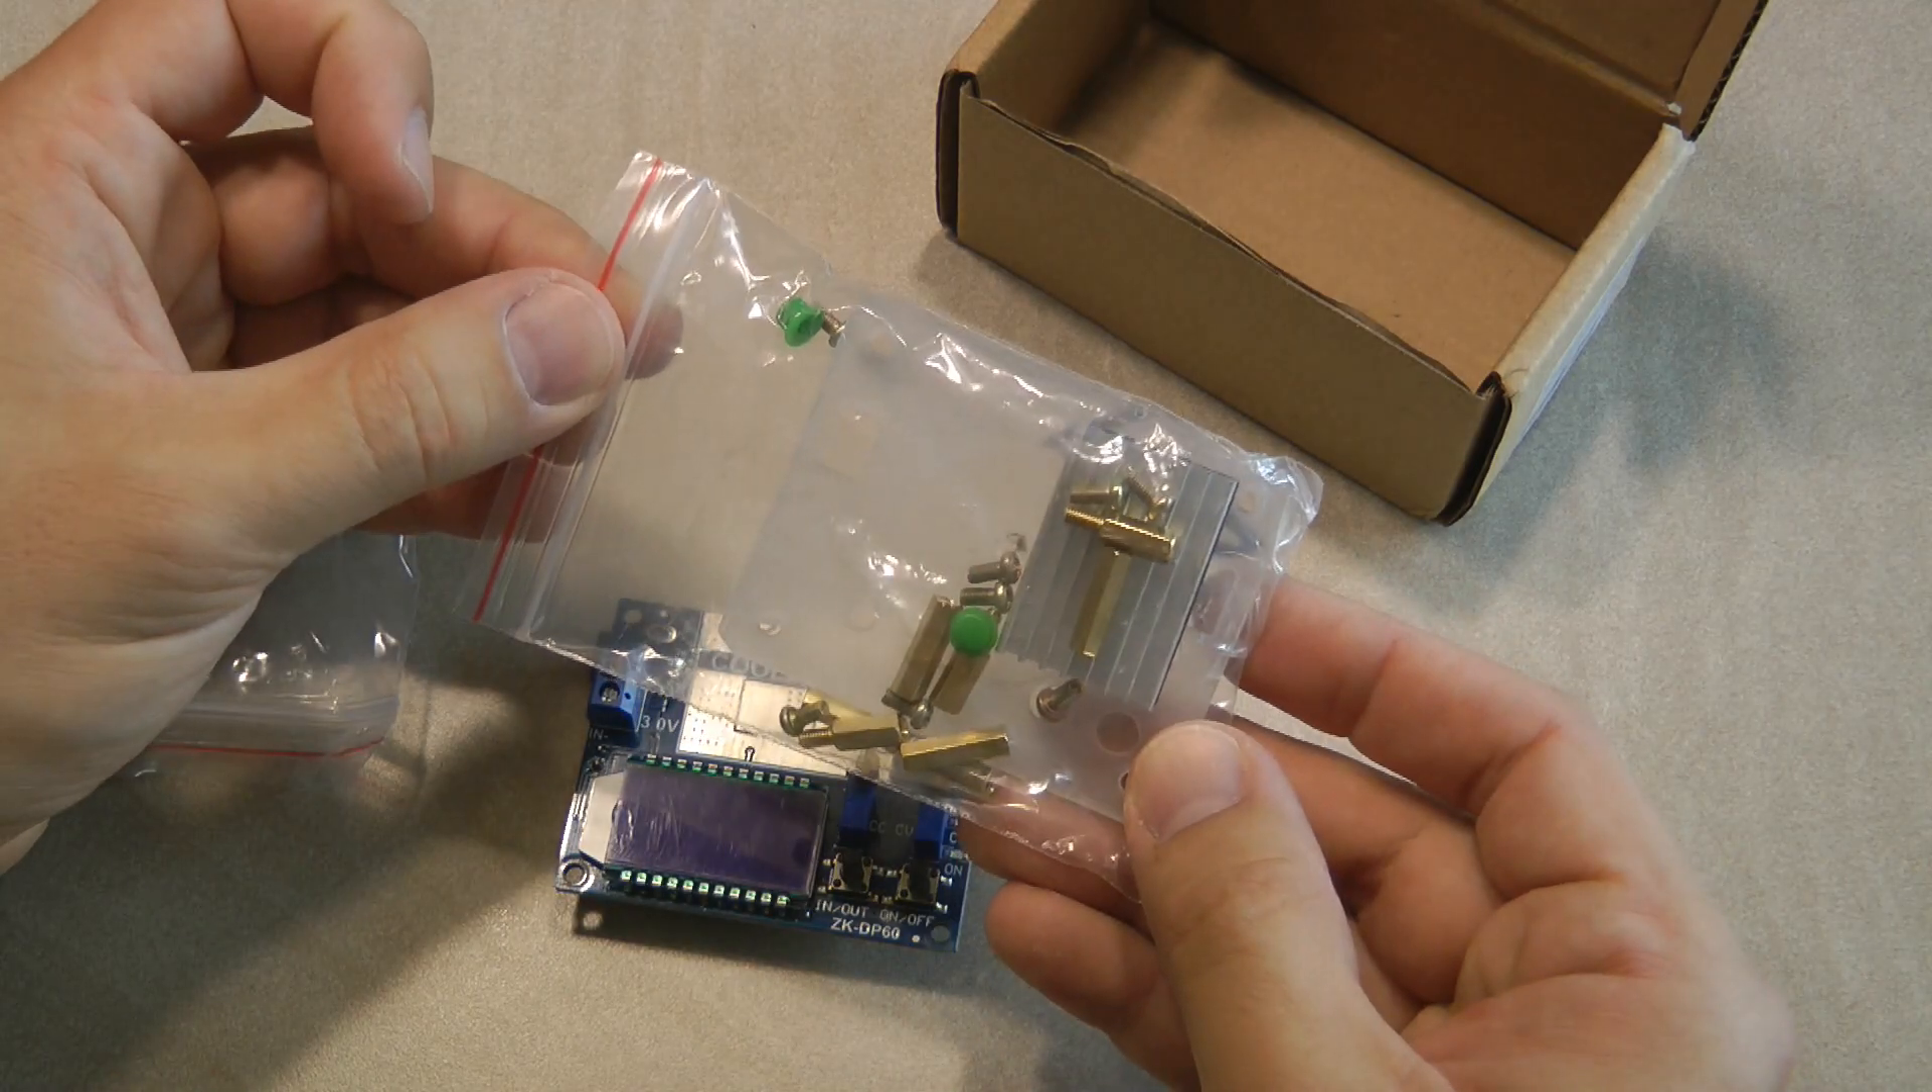The cooling fin needs to be added and then a few other things and that's mostly the cooling fin the so basically heatsink and the box and yeah even more mounting hardware.